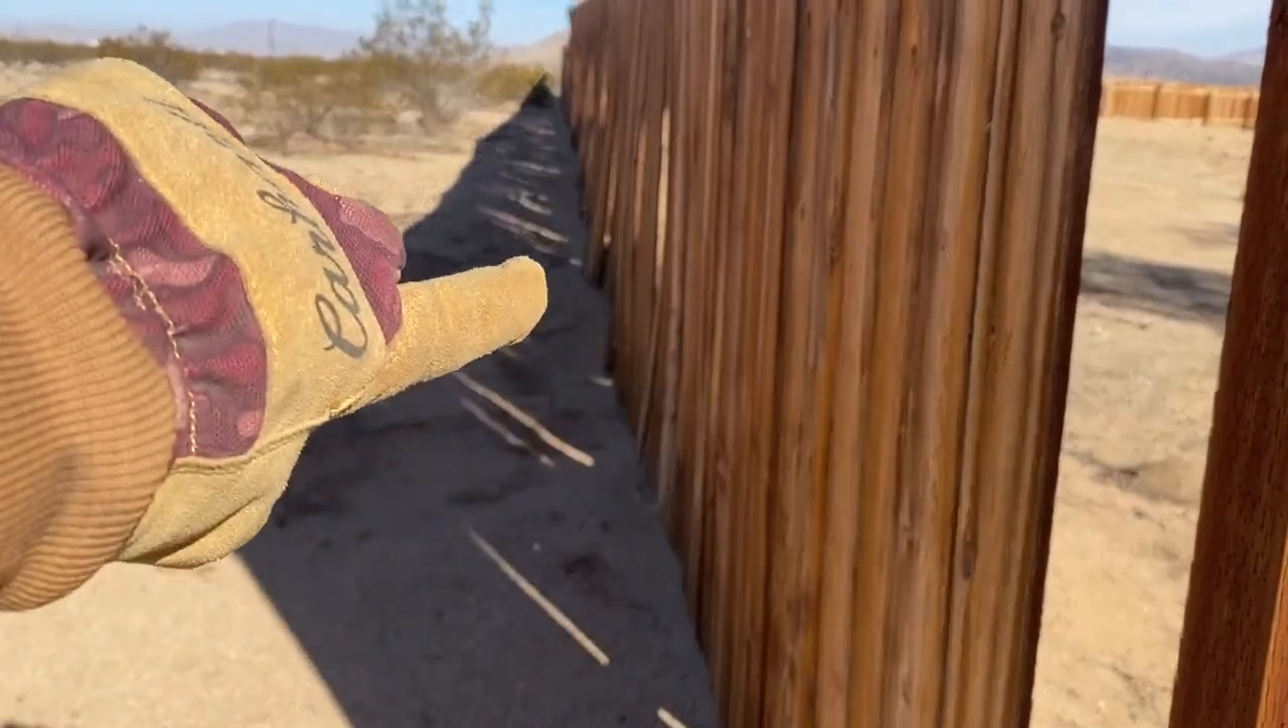Can you see all the light coming through and all of the panels that are pushed out.